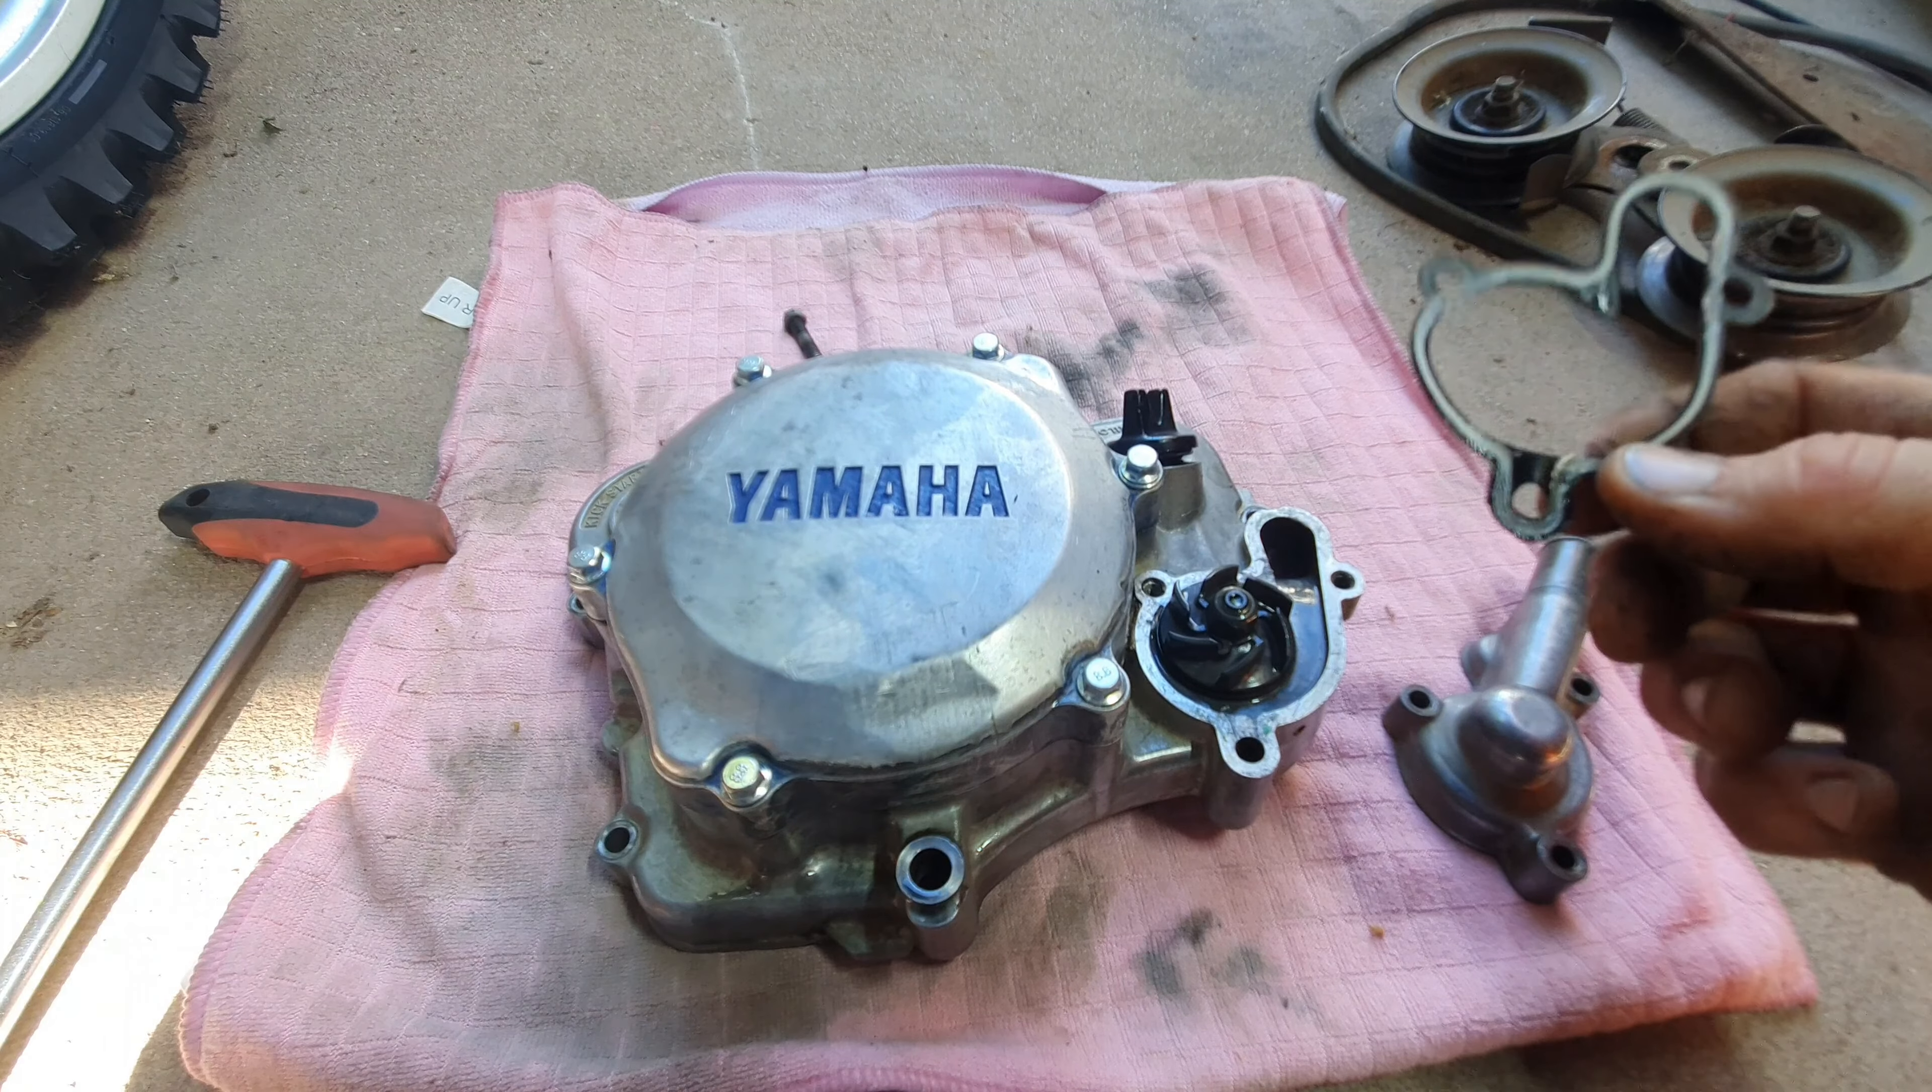We've got the water pump exposed, which it looks like a really old gasket by the looks of that.